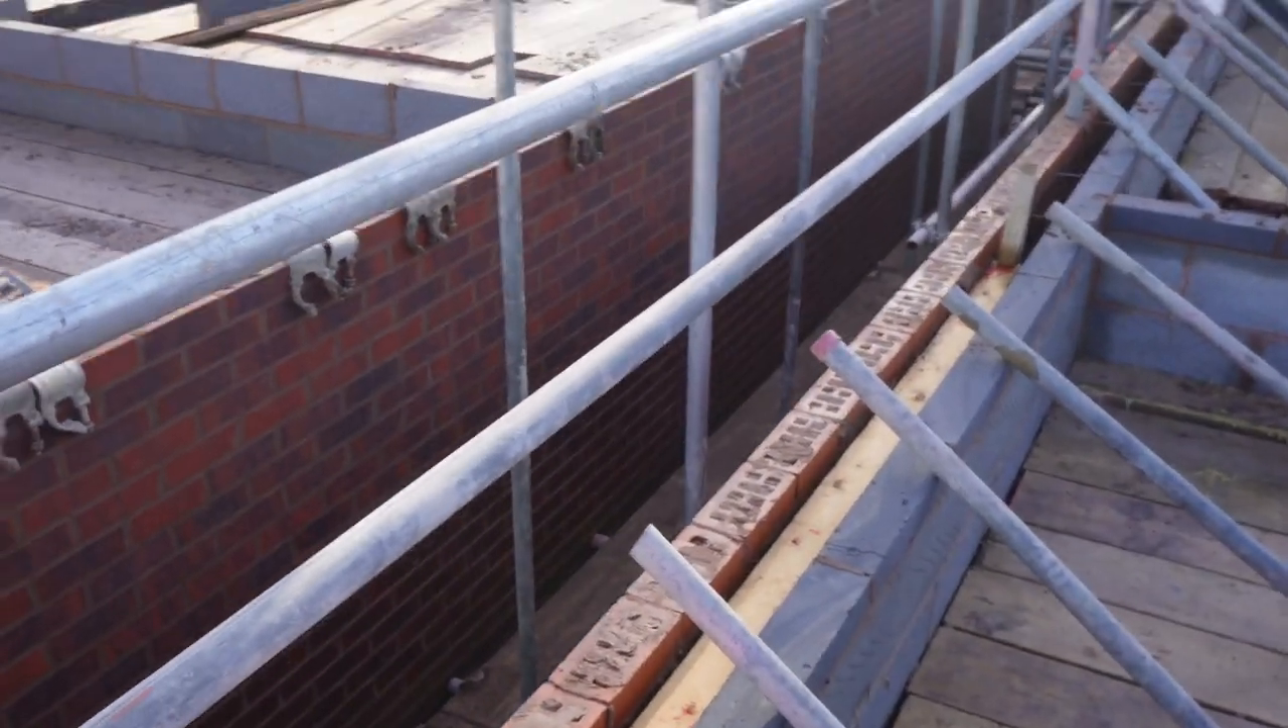So we've got another handrail up here.